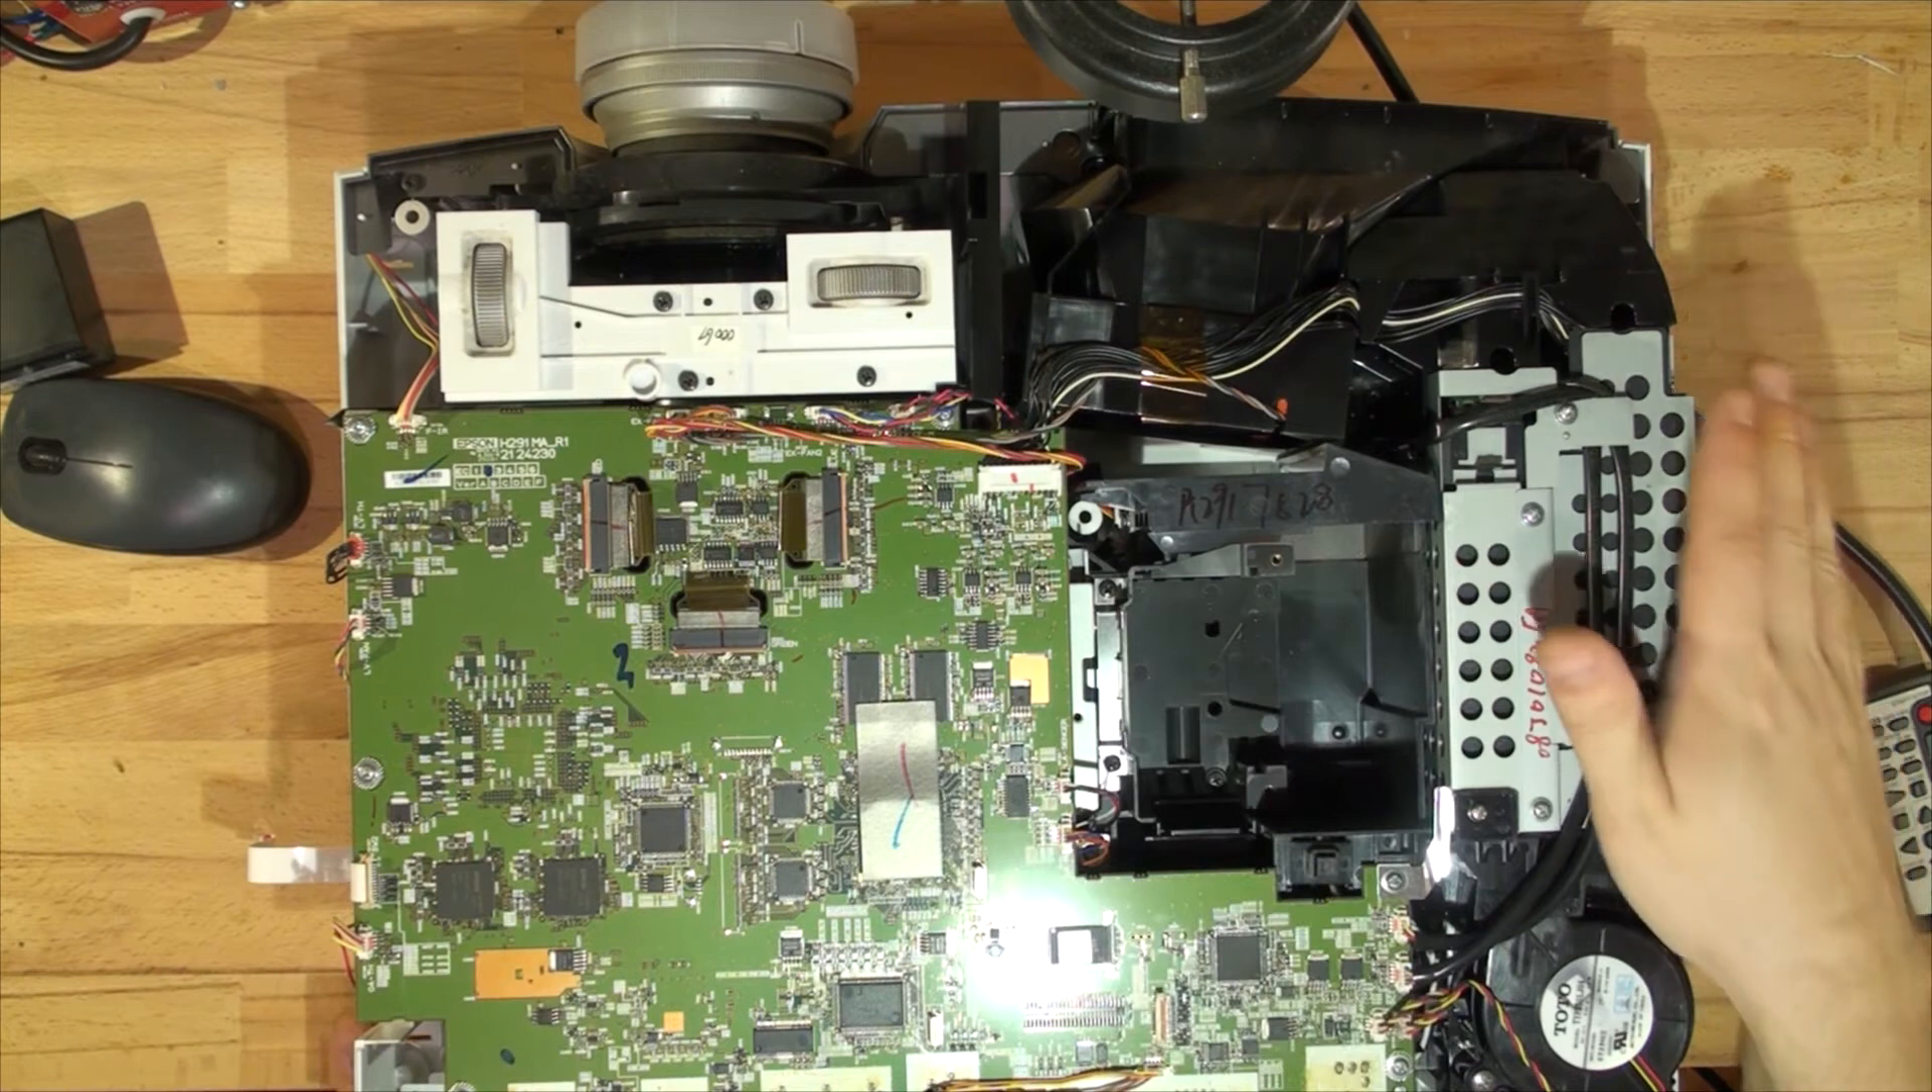So I have just taken the top off I haven't done anything else just took the top off and what we've got here is the main board.